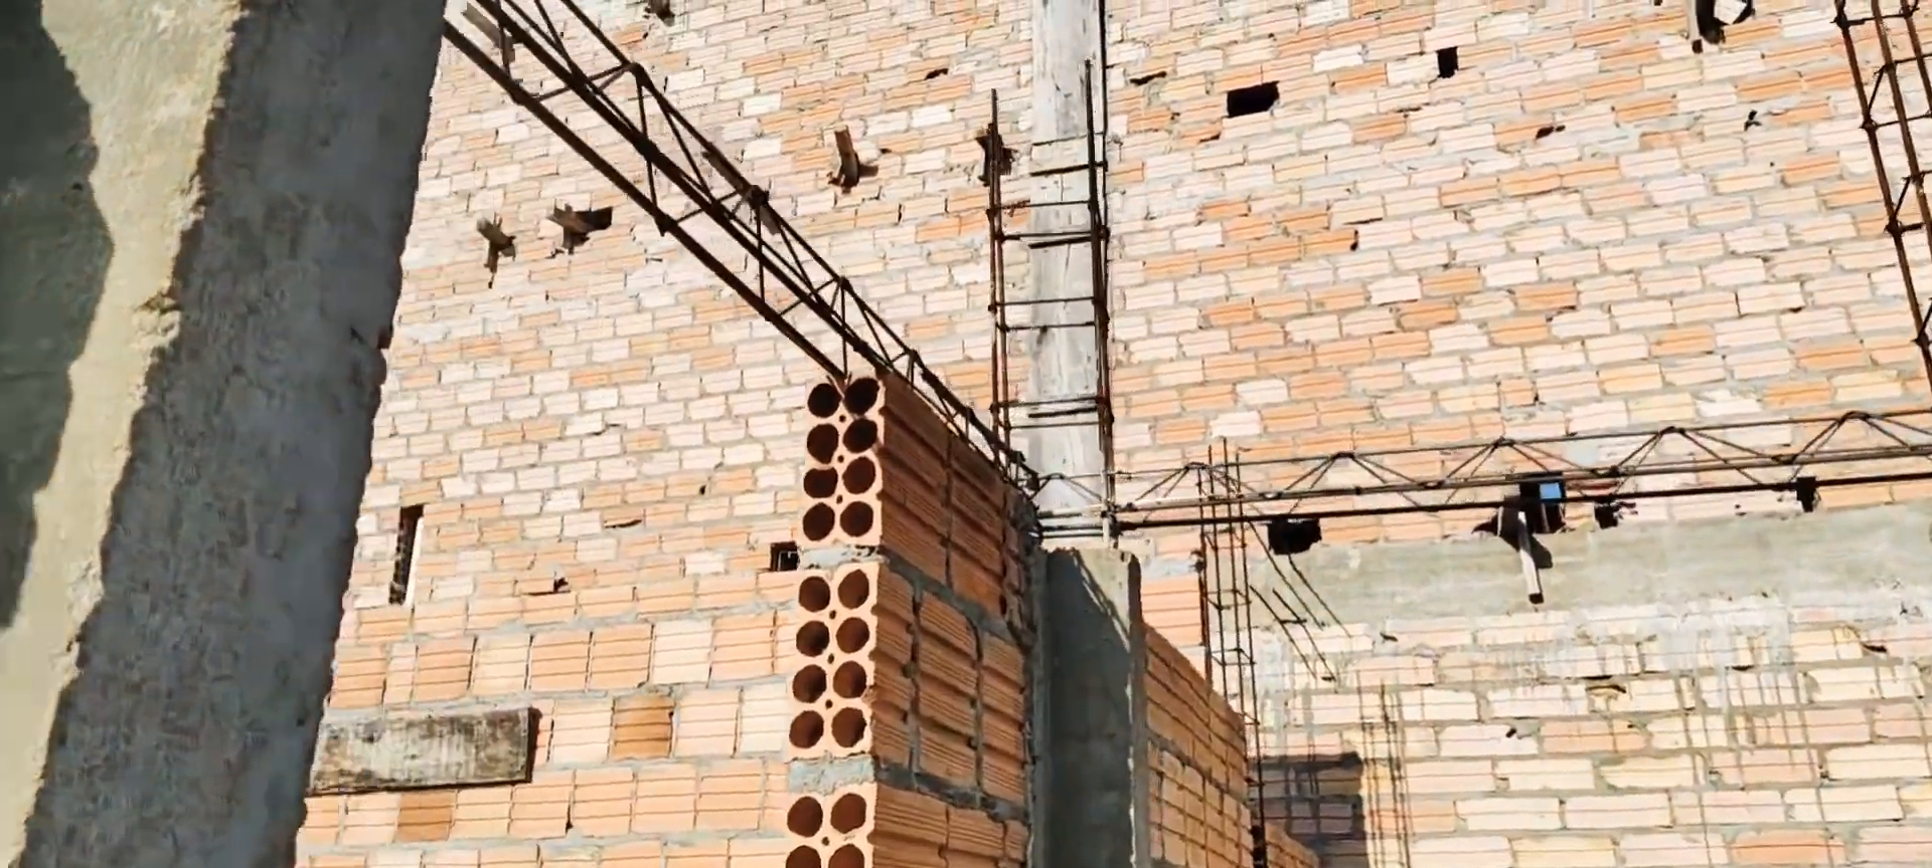Então, eu já estou com as ferragens, né? Colocada.